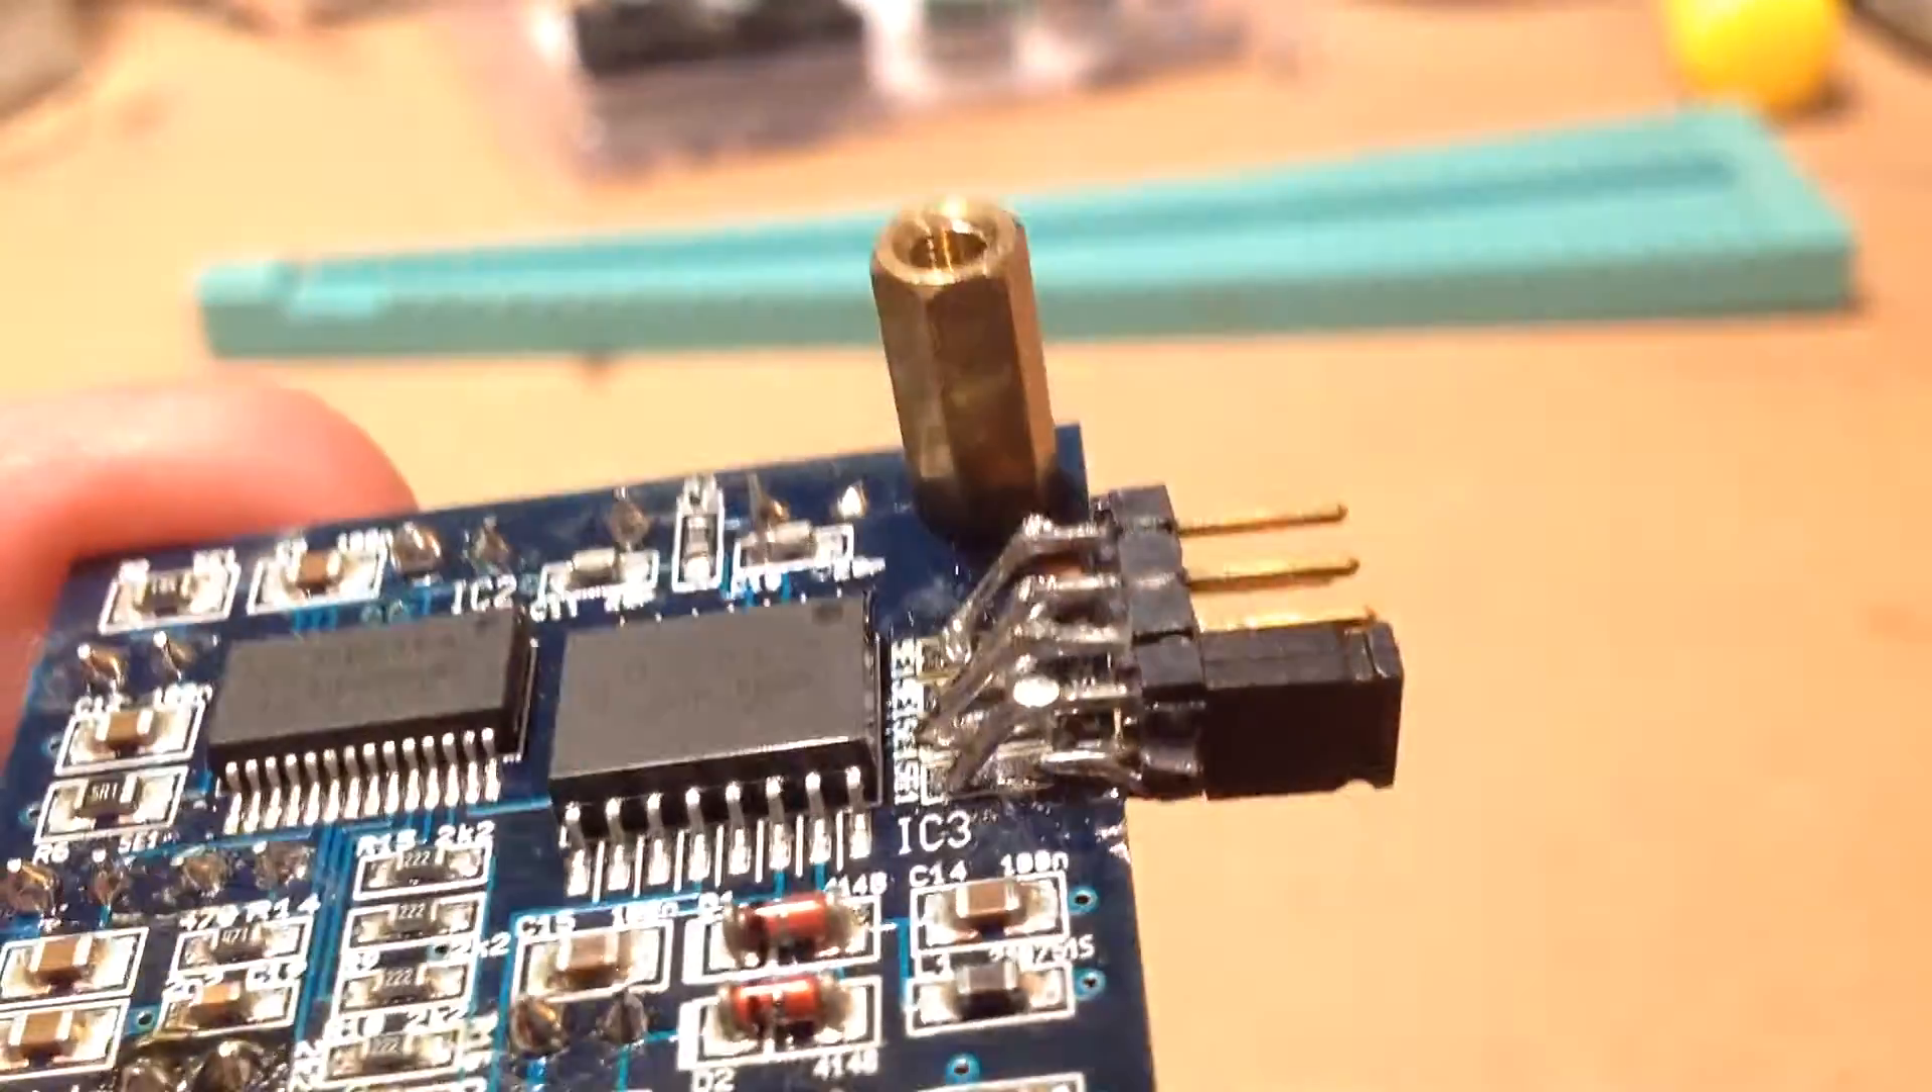The not-ground side is this side, and what I did there was just carefully constructed some tiny wires to go from the header right to each respective pad.